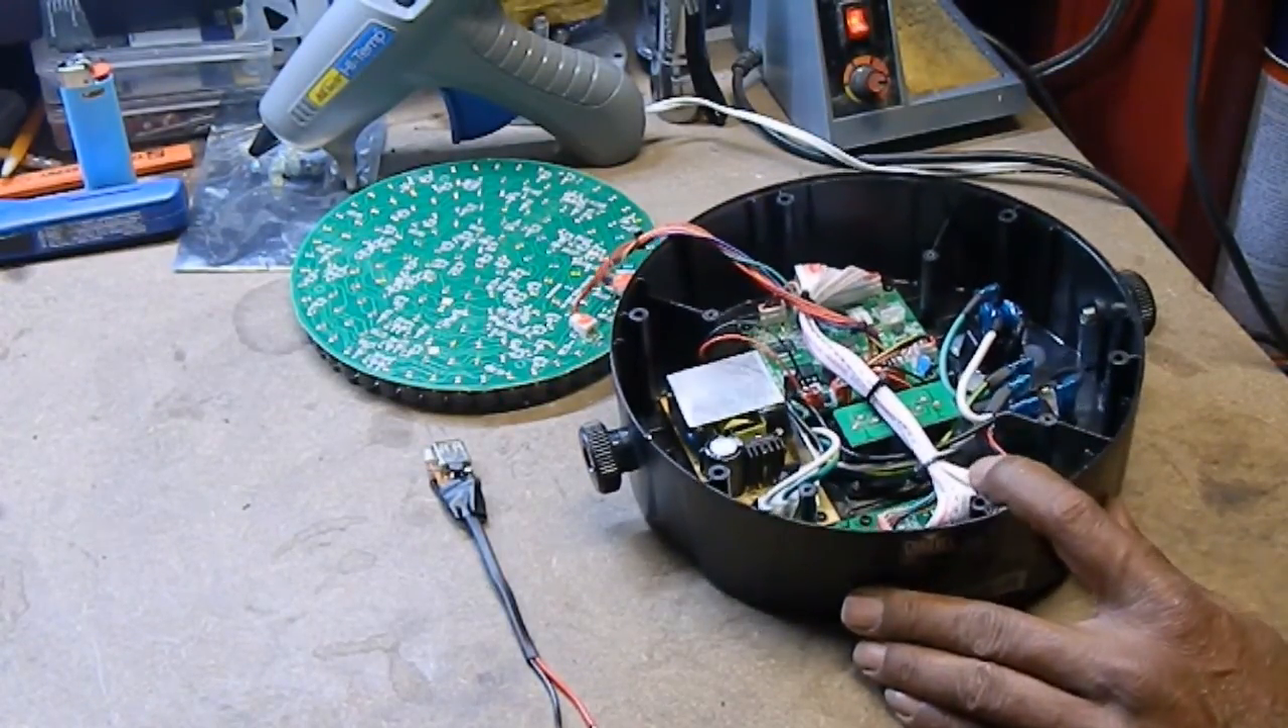I wanted to show you that we have the unit already open, ready to go.